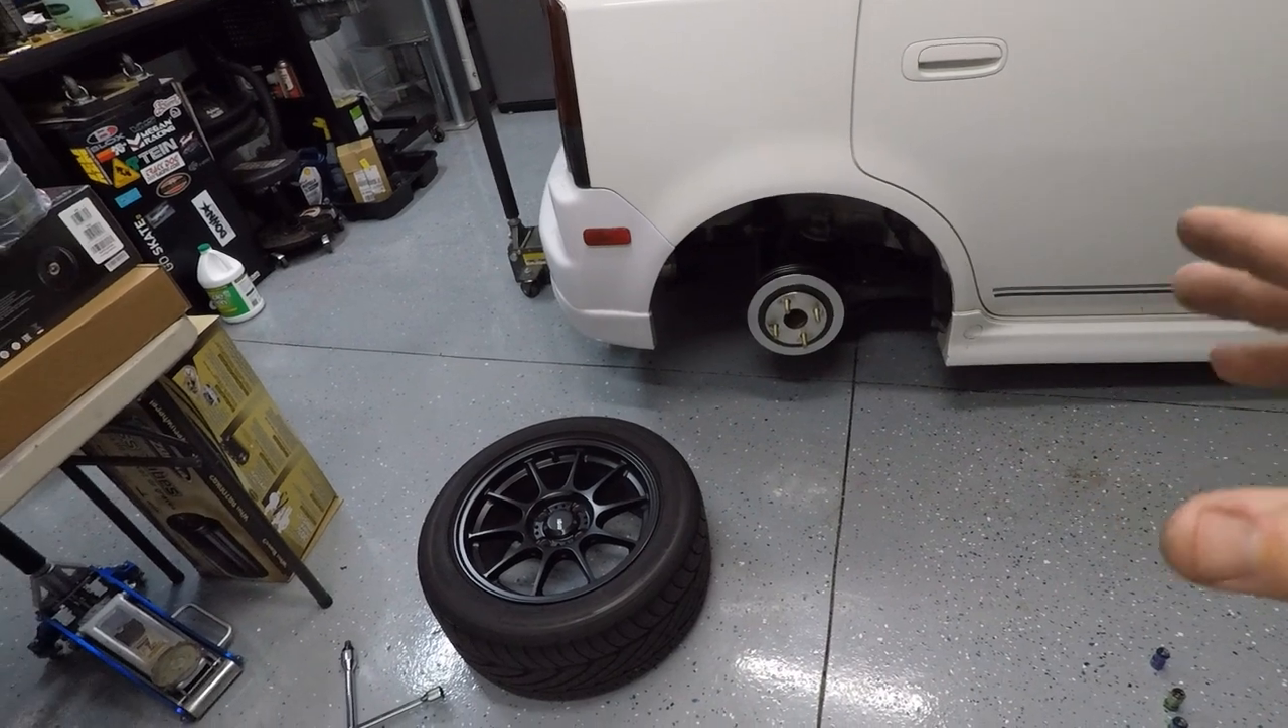All right so i got the rear wheel off here to show you what we're working with and to show you what i worked on earlier in the week.